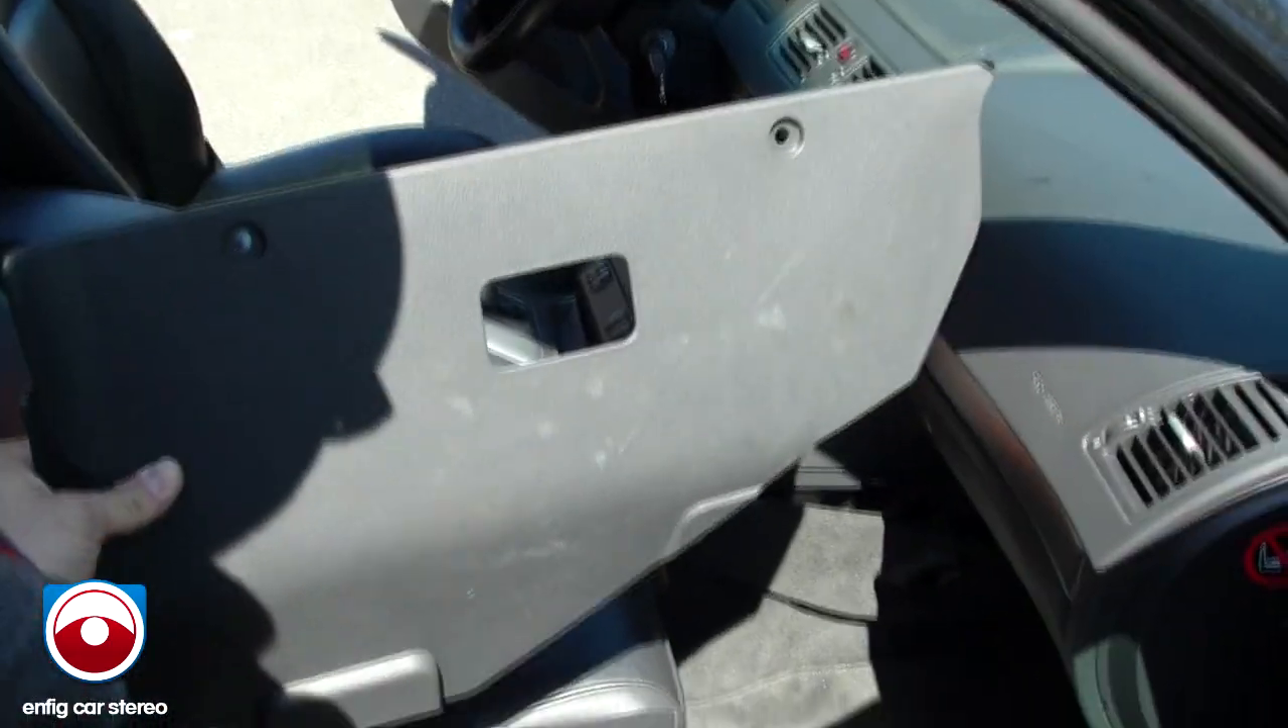Now, the whole tray is out.